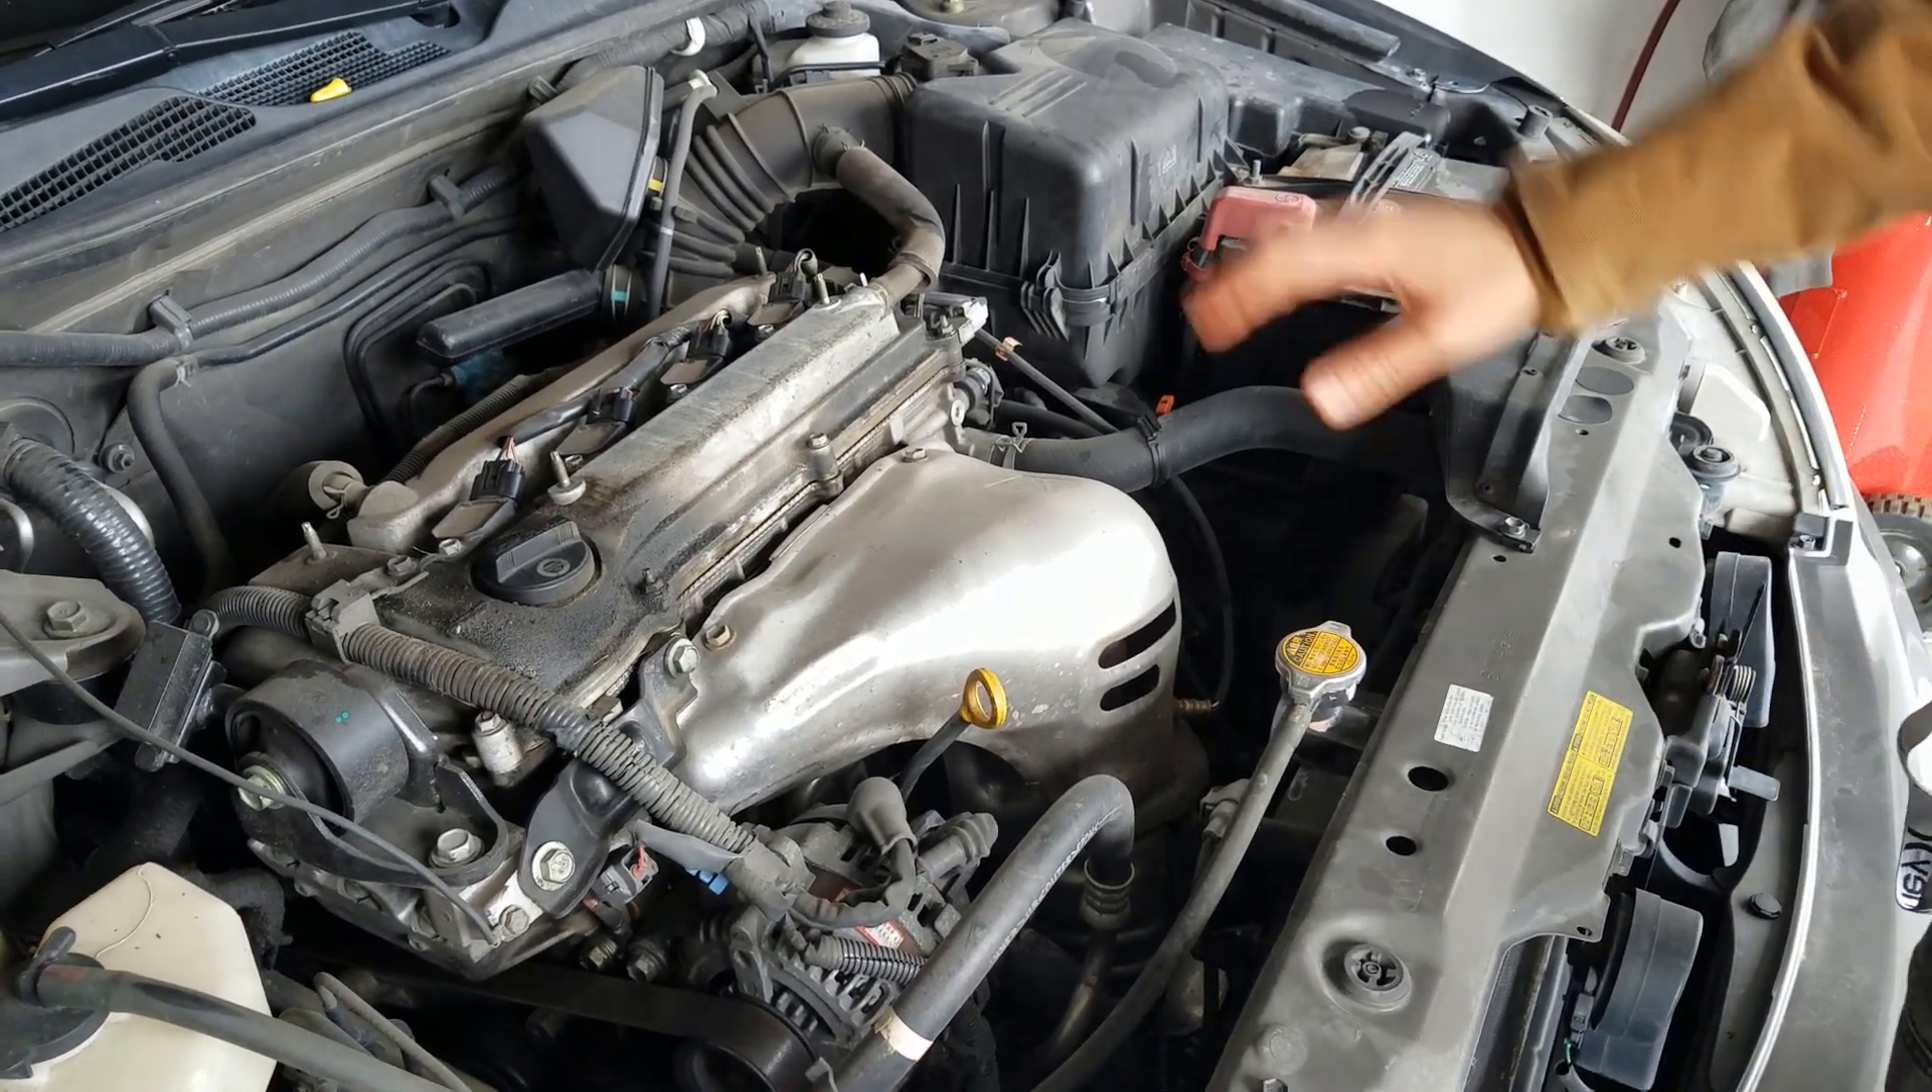We've removed the plastic cover from the top of the engine already.